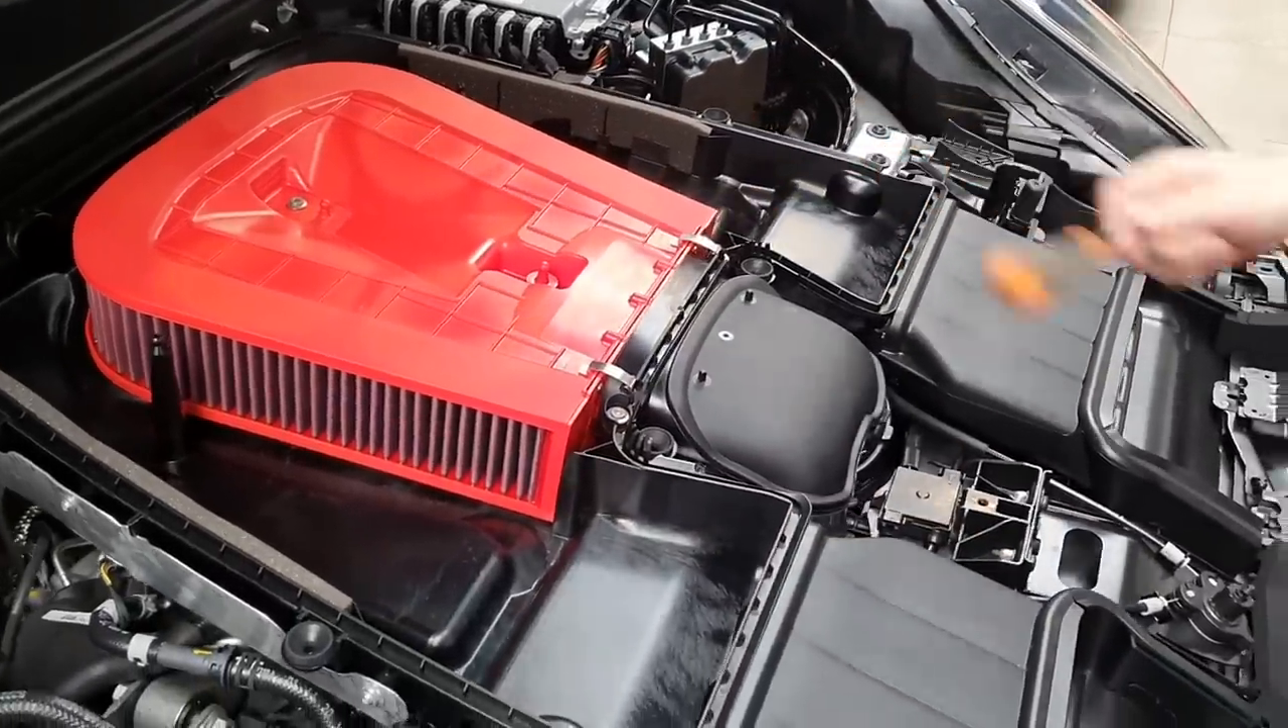E aqui a gente já instalou um filtro BMC.